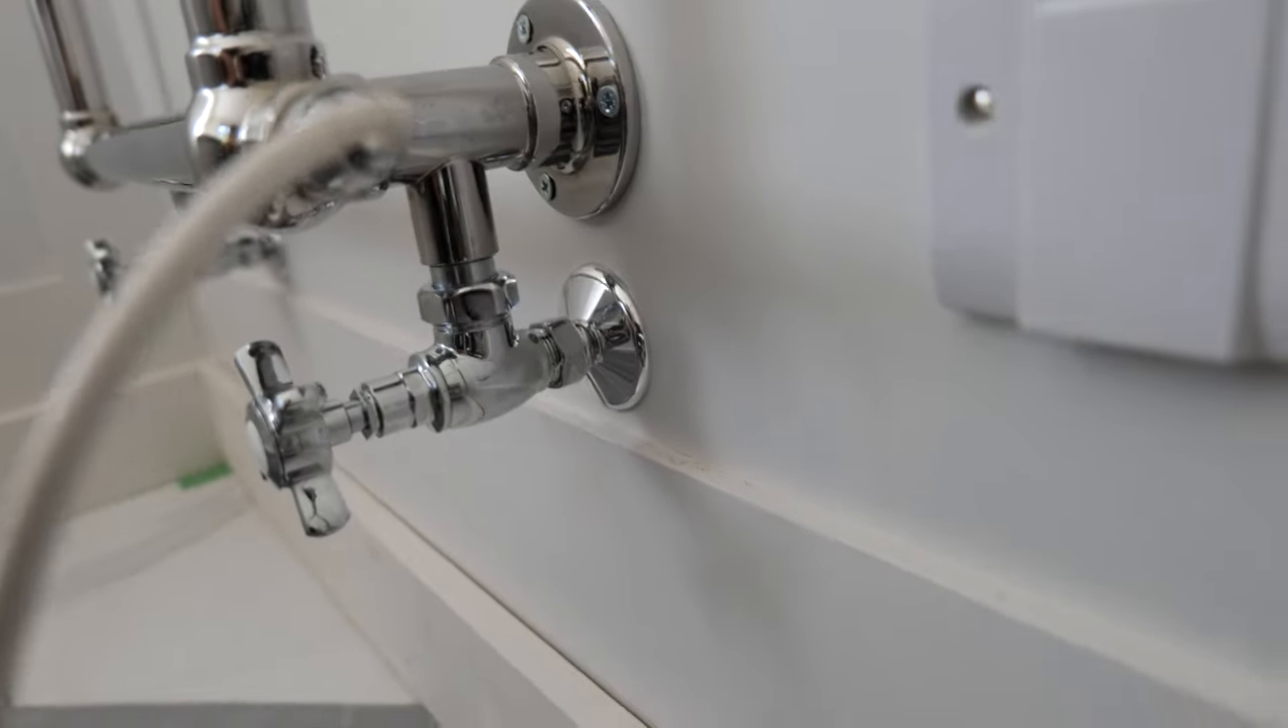You can see there's literally minimum pipe on show so the valves pretty much touch the shrouds.